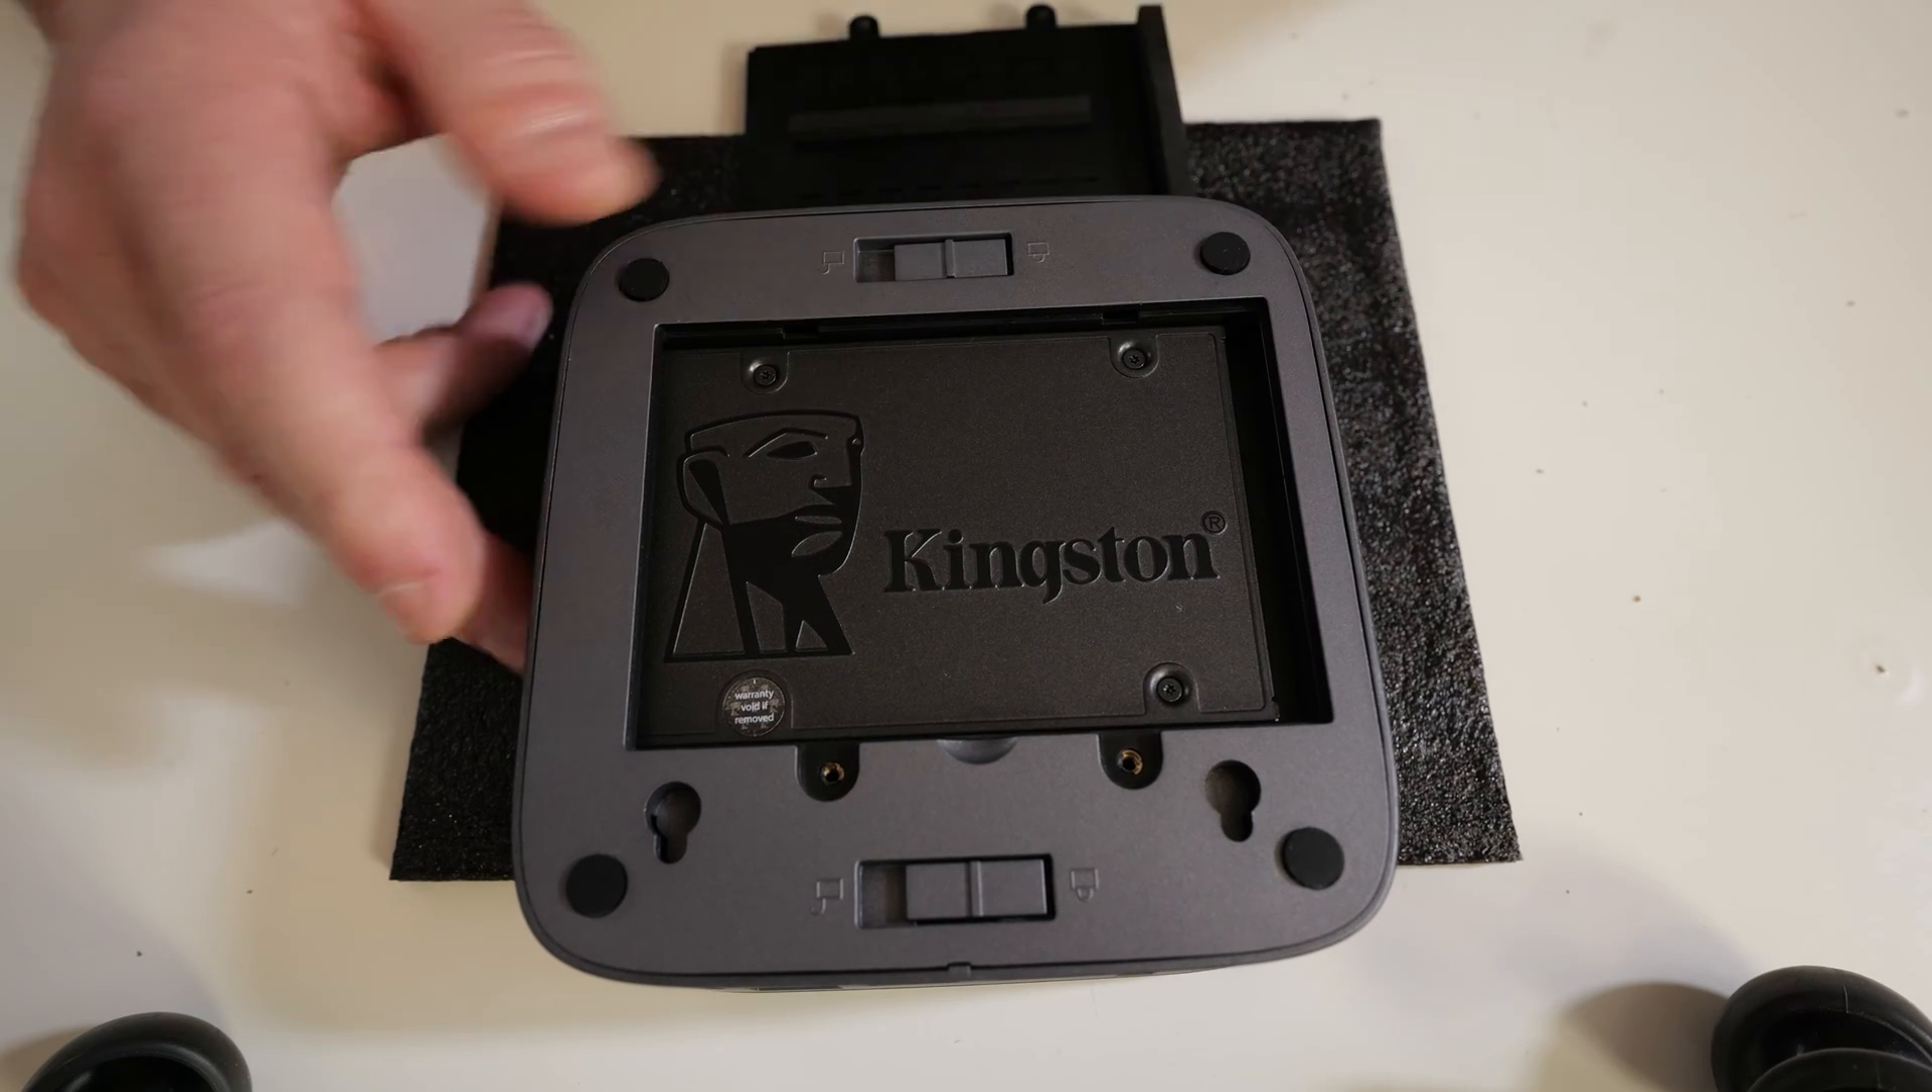And there we go. That is the drive attached.